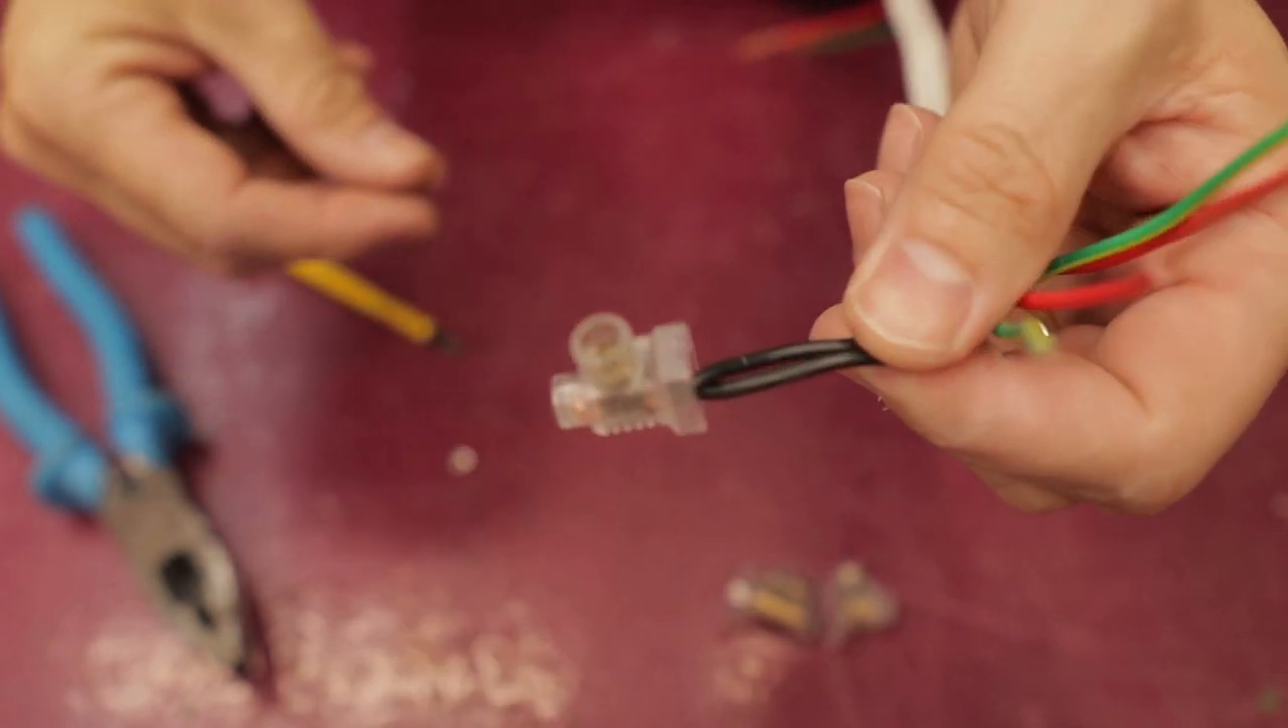So and you can see that the connector is now on and I repeat the same process for the next two wires.